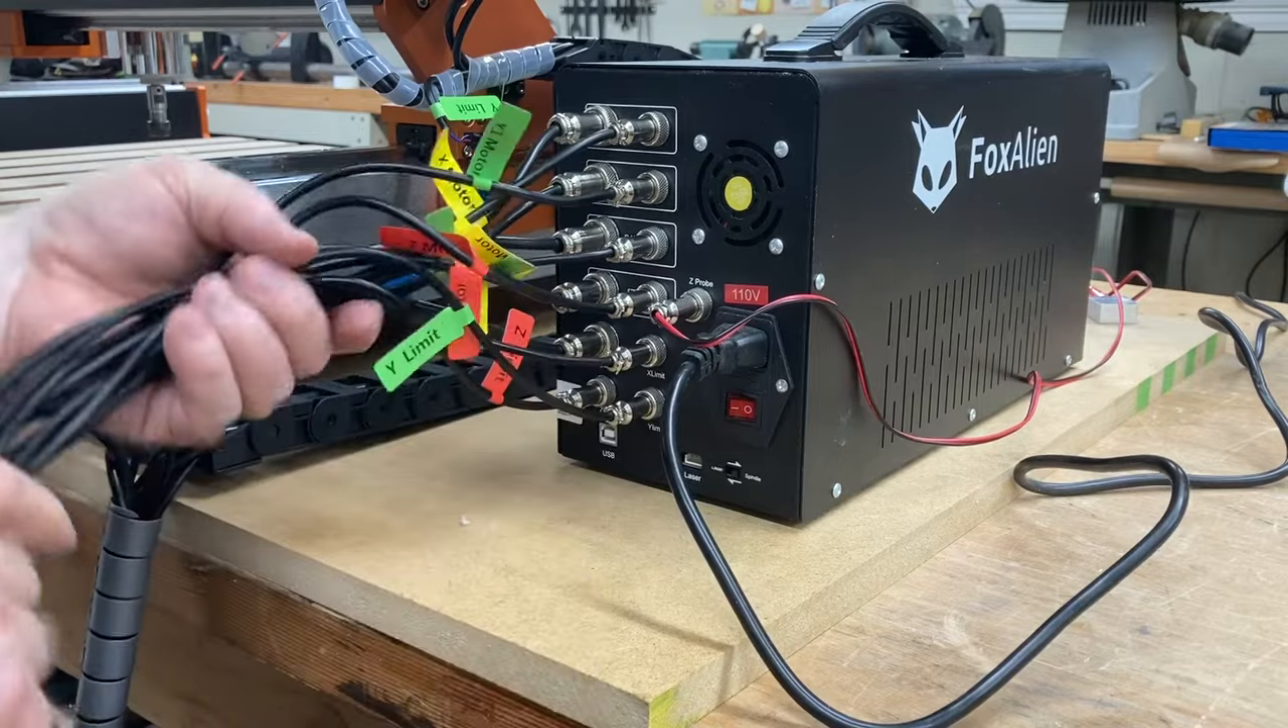Okay at this point tightening up the last one and you can see that all the cables are now plugged in.